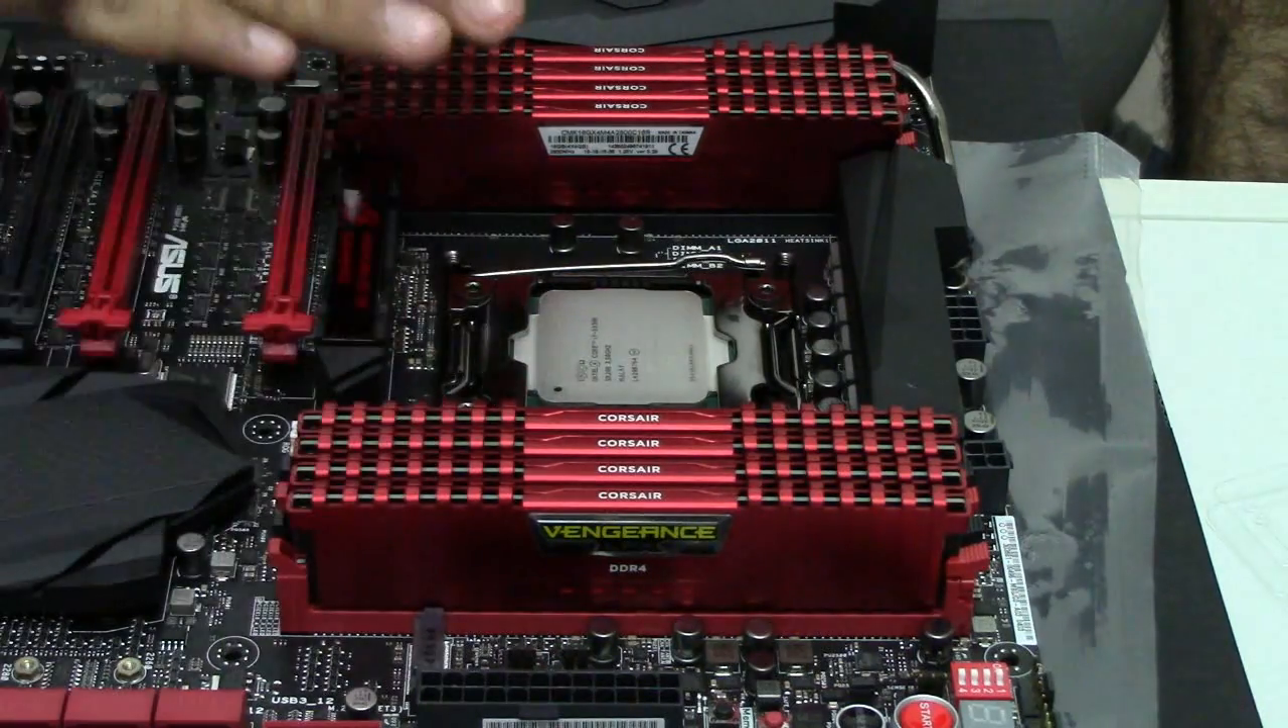Now, I have my CPU and my memory fully installed.